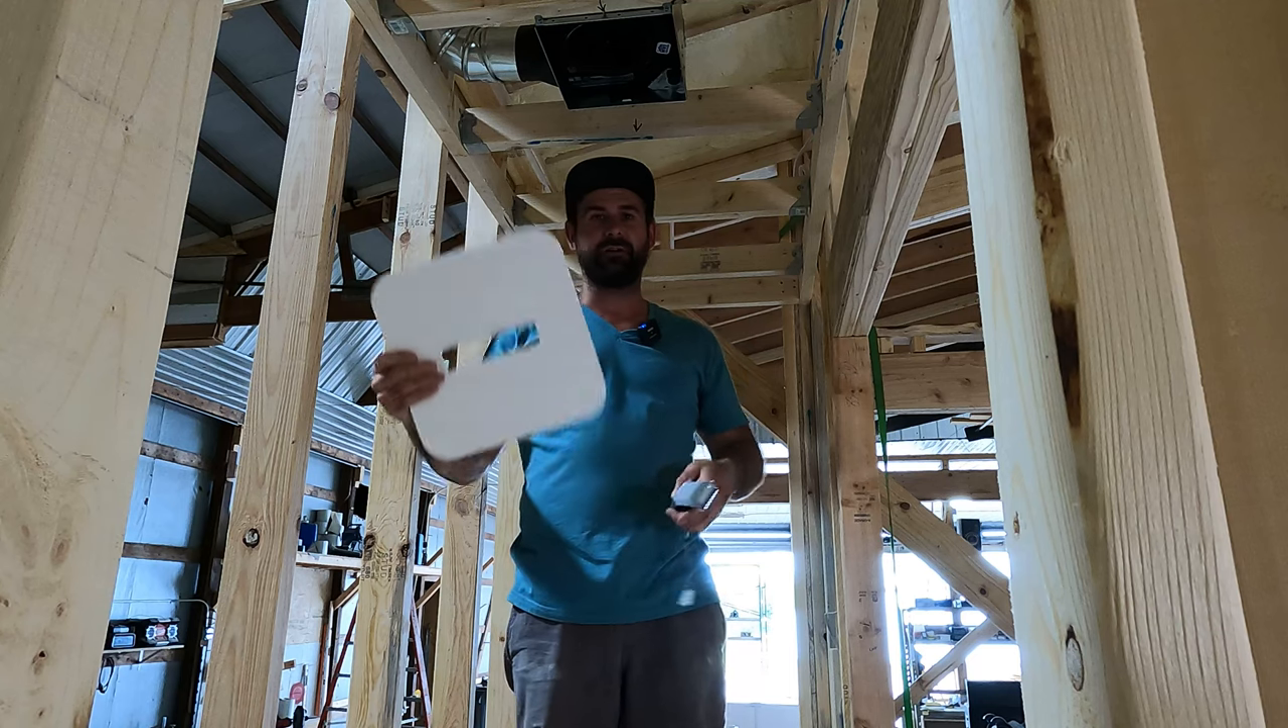All right so I got everything installed now and I'm left with a trim cover and an LED light.